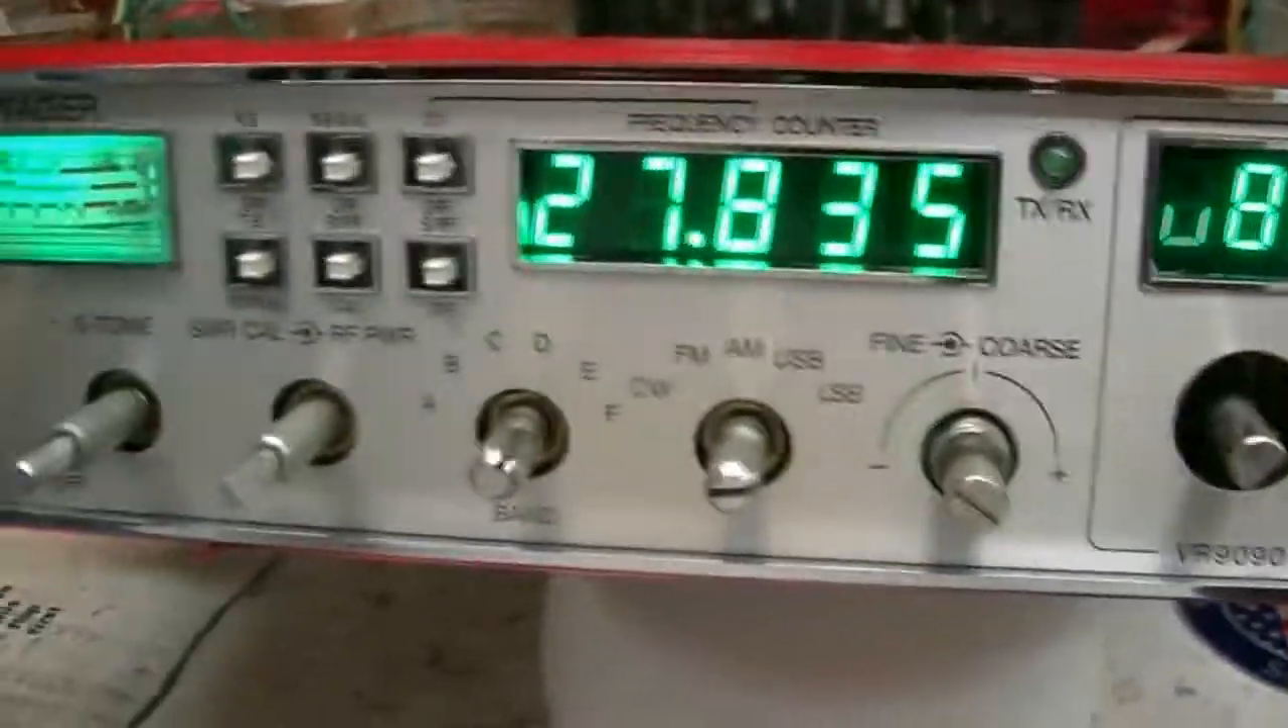I'm not going to put the knobs on because I'm waiting on the decal.